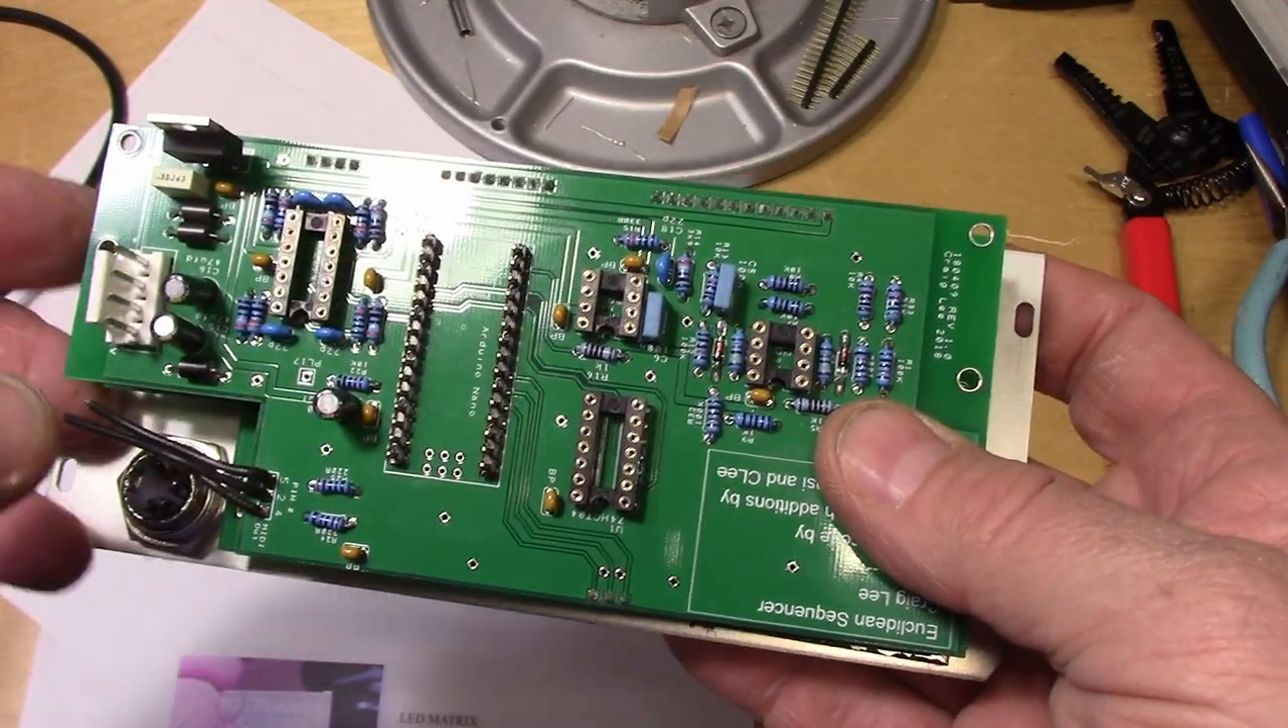Still quite a ways to go. We have to insert all of the ICs into the sockets.